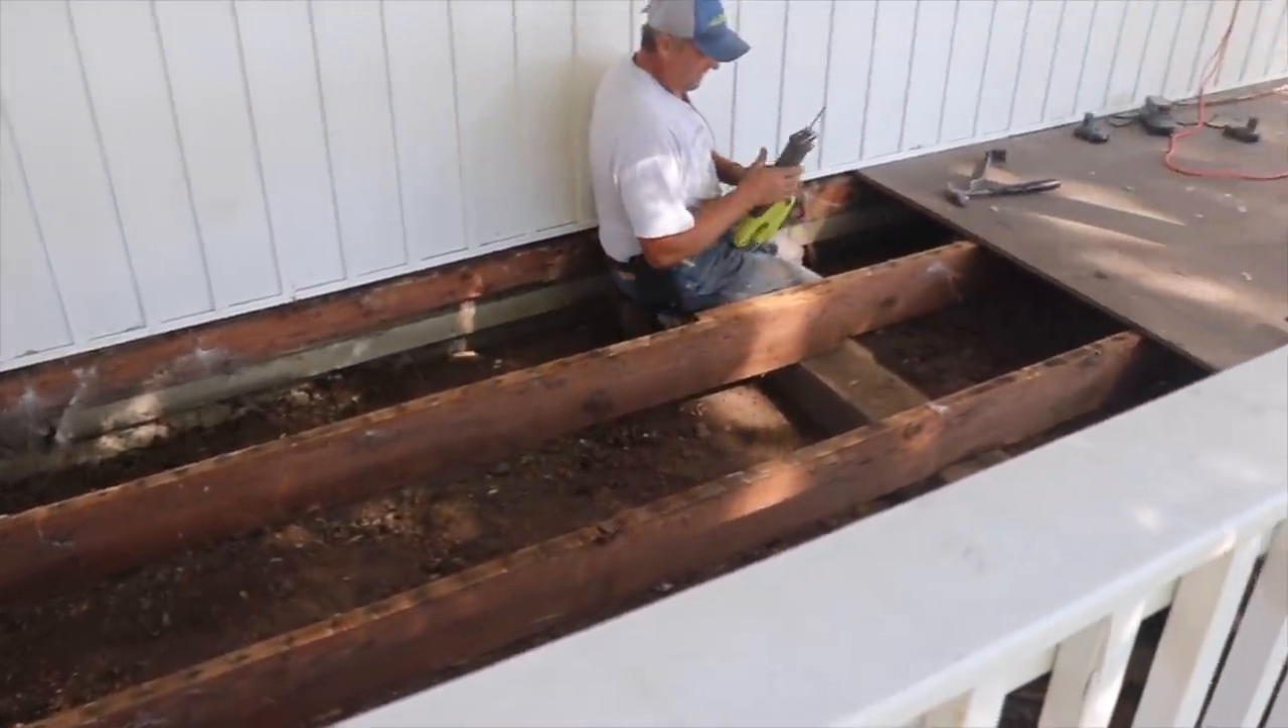So here you can see that half the floor is gone.